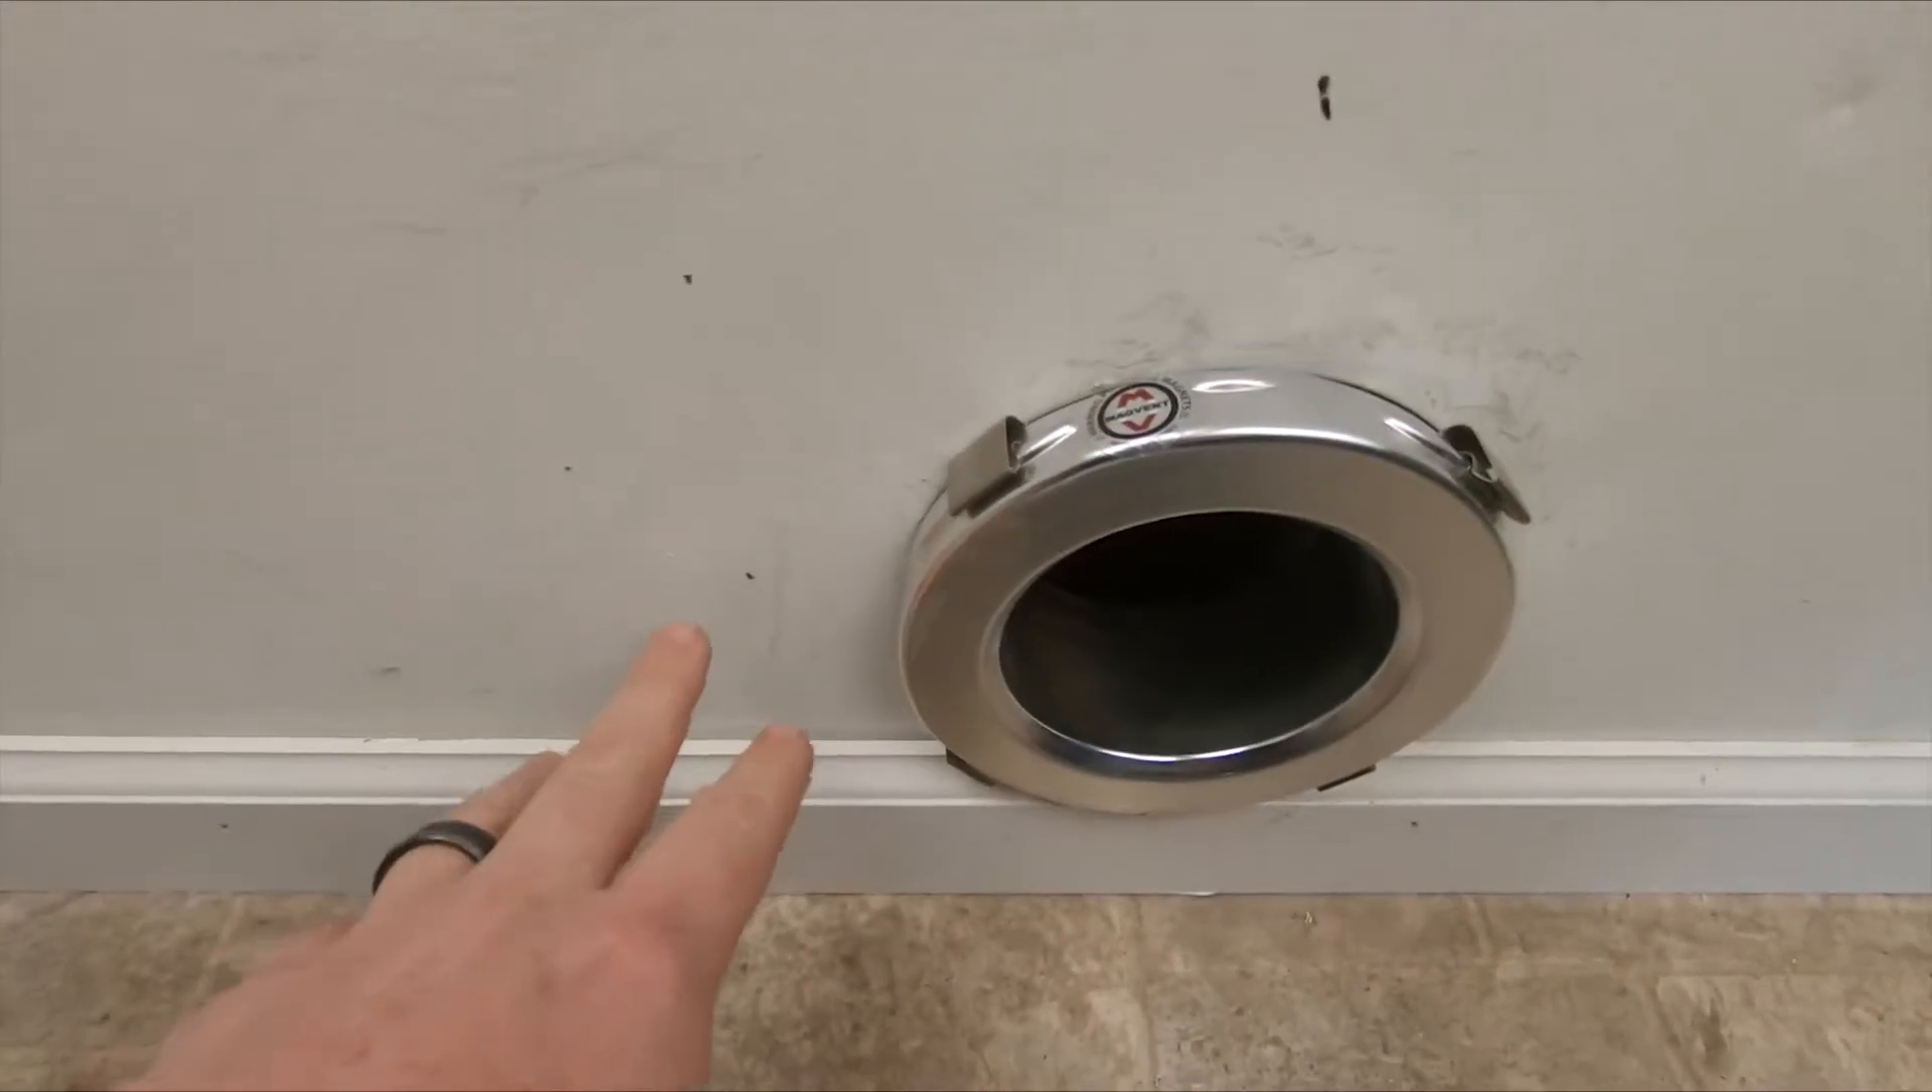Now we've got our body mounted to our wall and we measured an offset for the dryer that we're going to be installing at five inches.